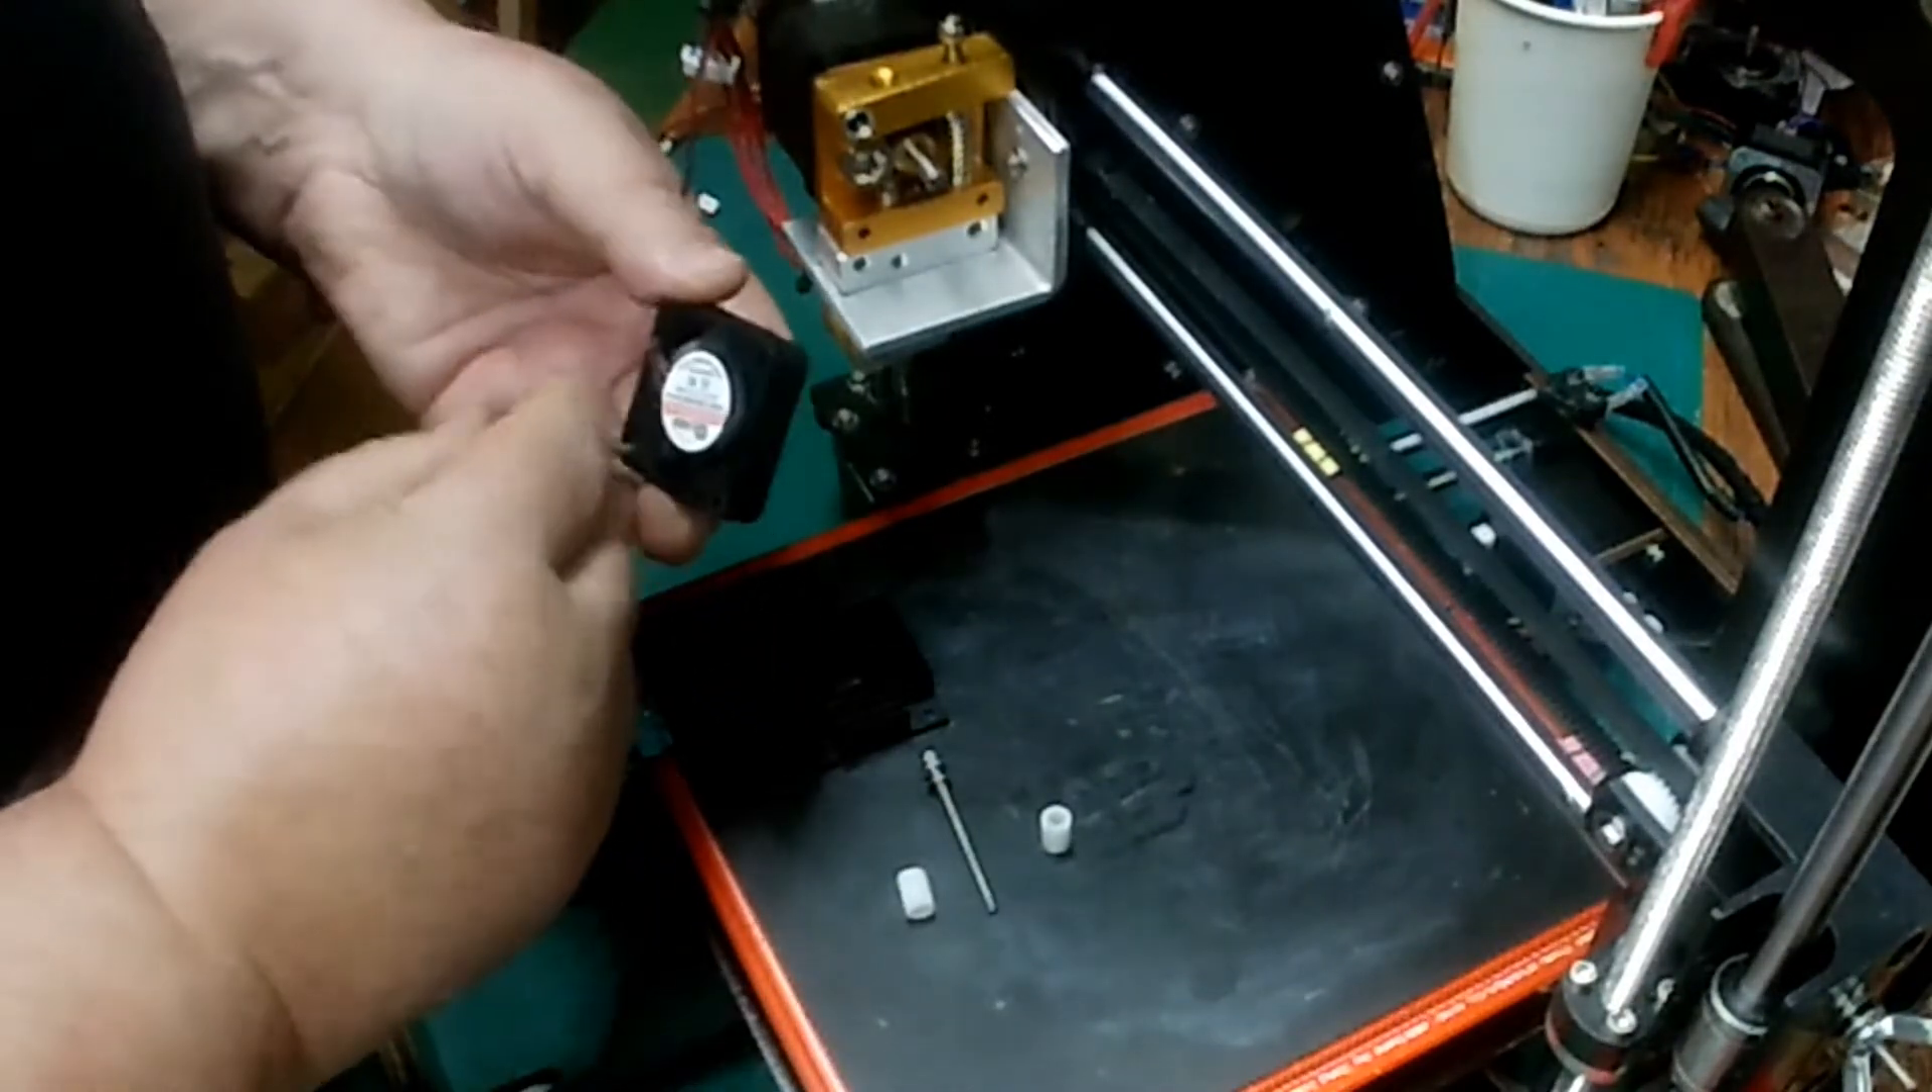Nun fehlen nur noch Kühlblech und Lüfter.